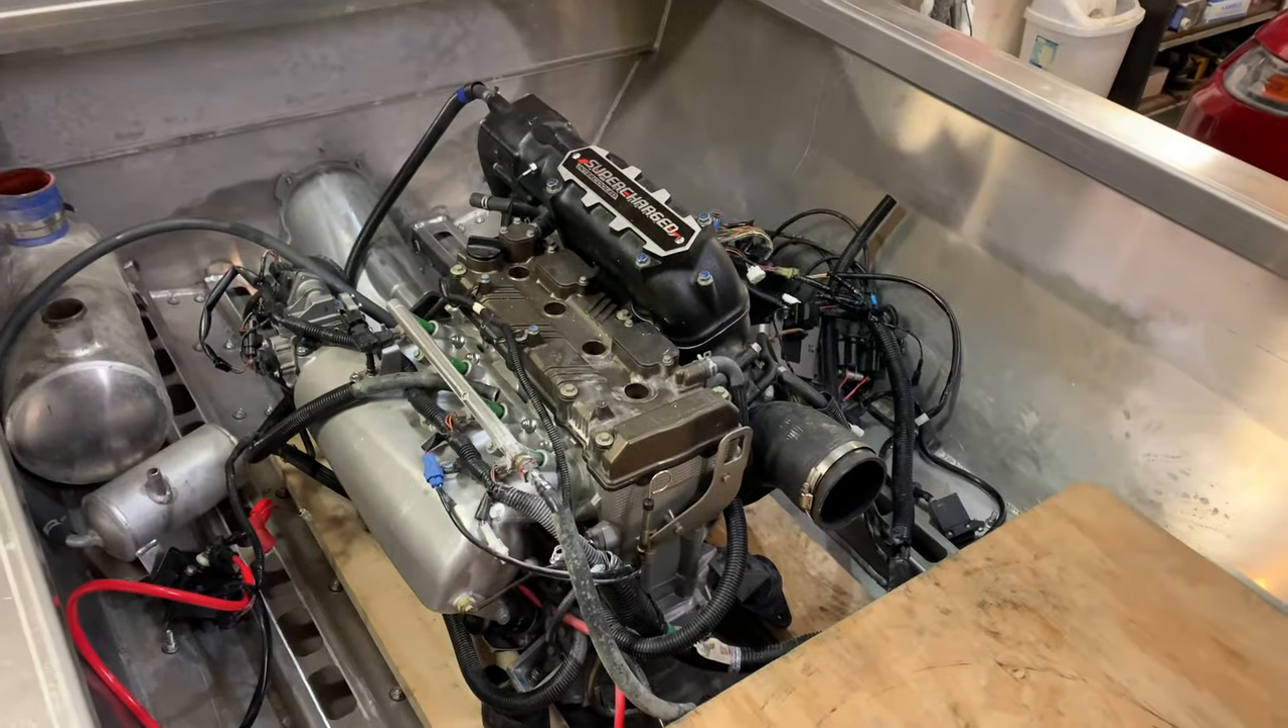We now have the motor in and, uh, it's starting to look like it belongs in here.